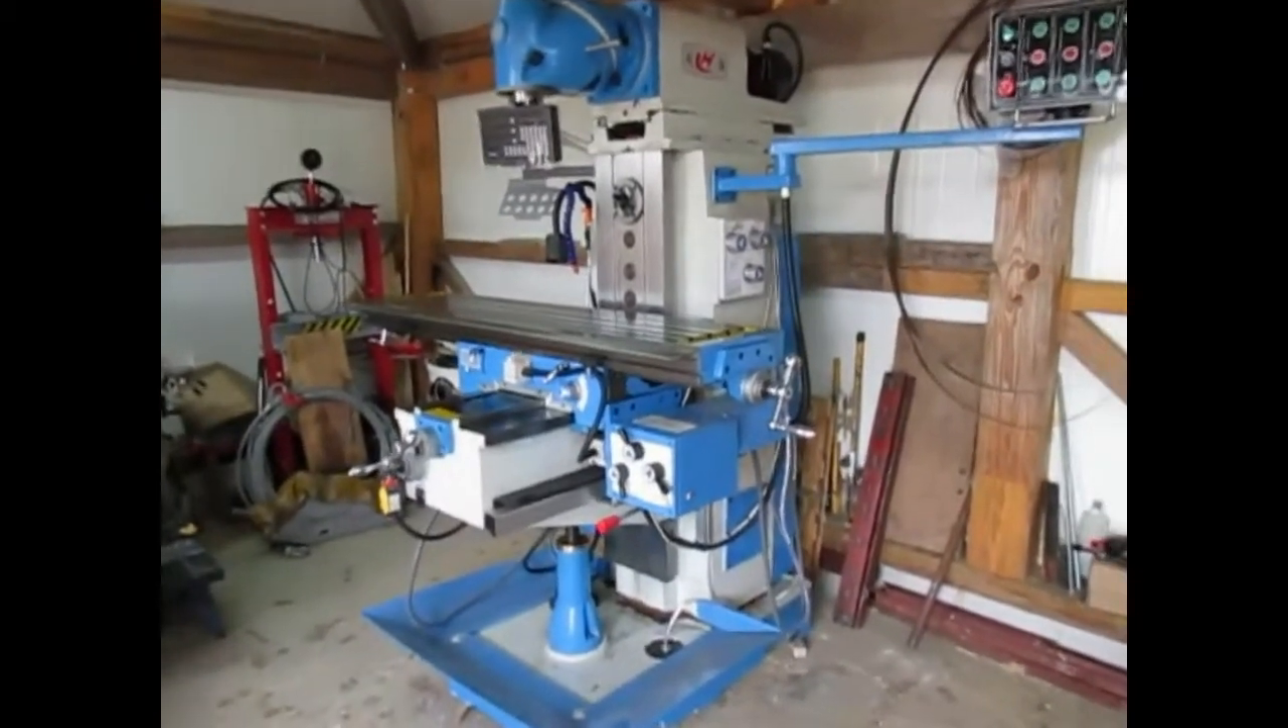As you can see got the machine all back together again now.